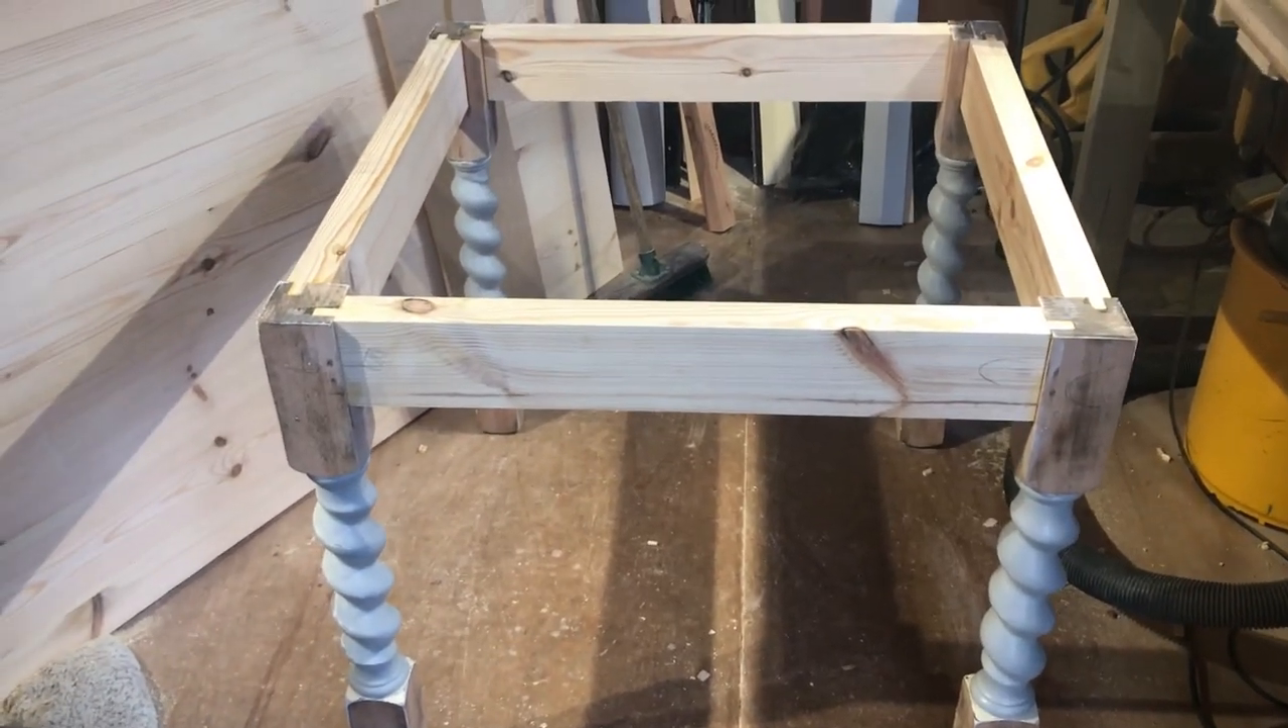There's the table base that's starting to come together see the legs.